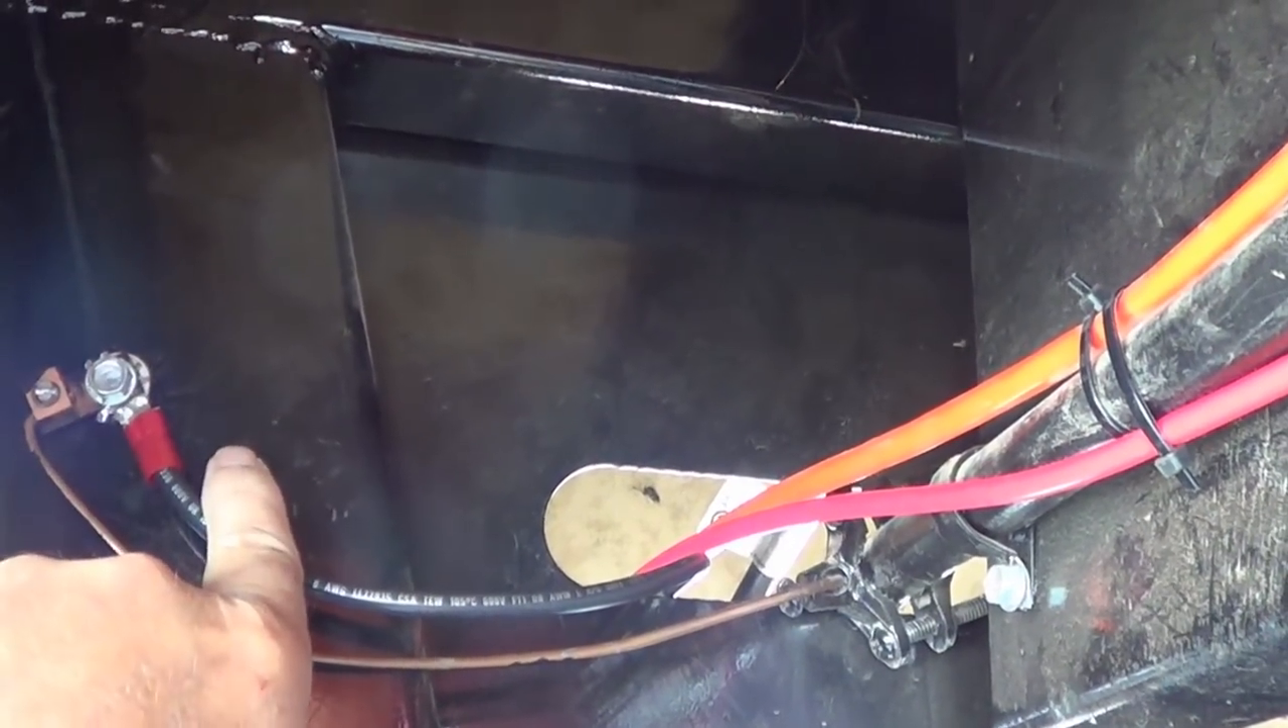I just ran the the negative ground wire and attached it right there and it'll find its way back to the battery bank through the frame.